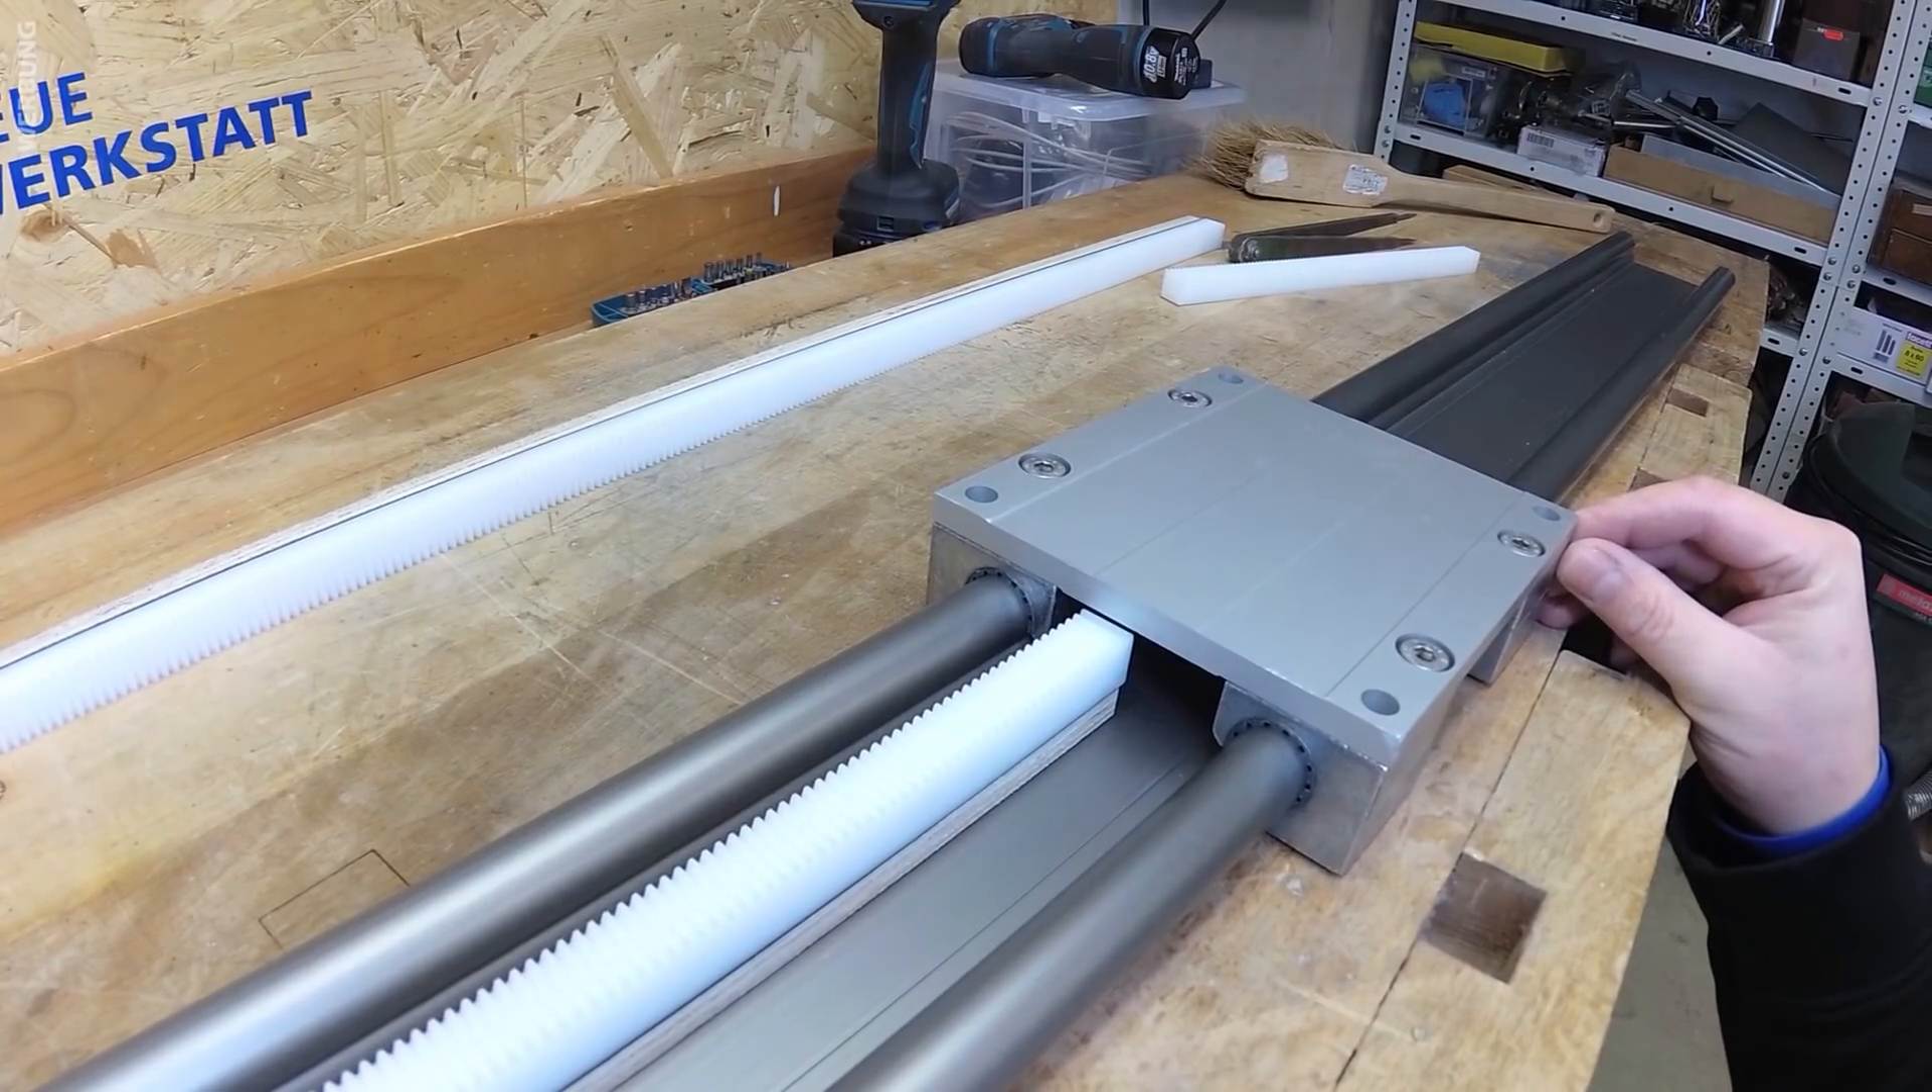Um hier auch nochmal ganz sicher zu gehen, habe ich jetzt nochmal den Schlitten drauf gemacht.